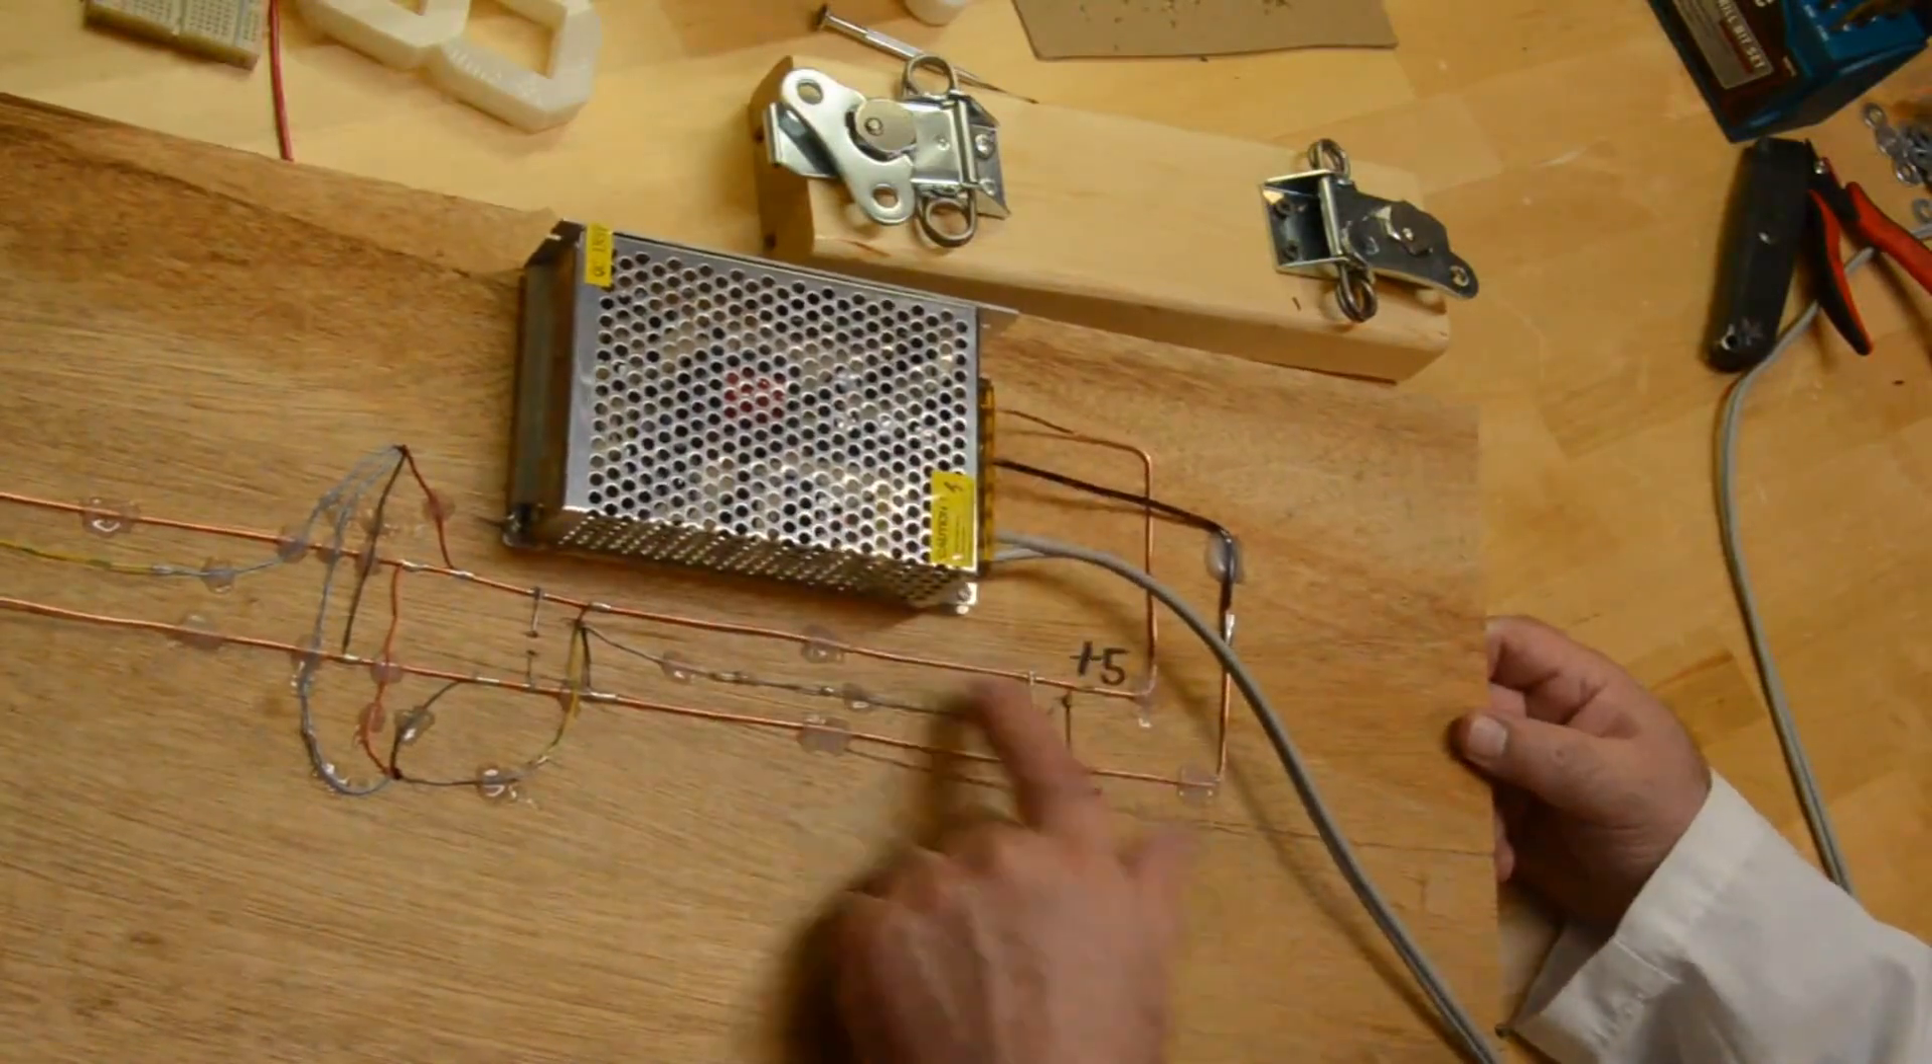So I've gone ahead and mounted this power supply and hooked it up.